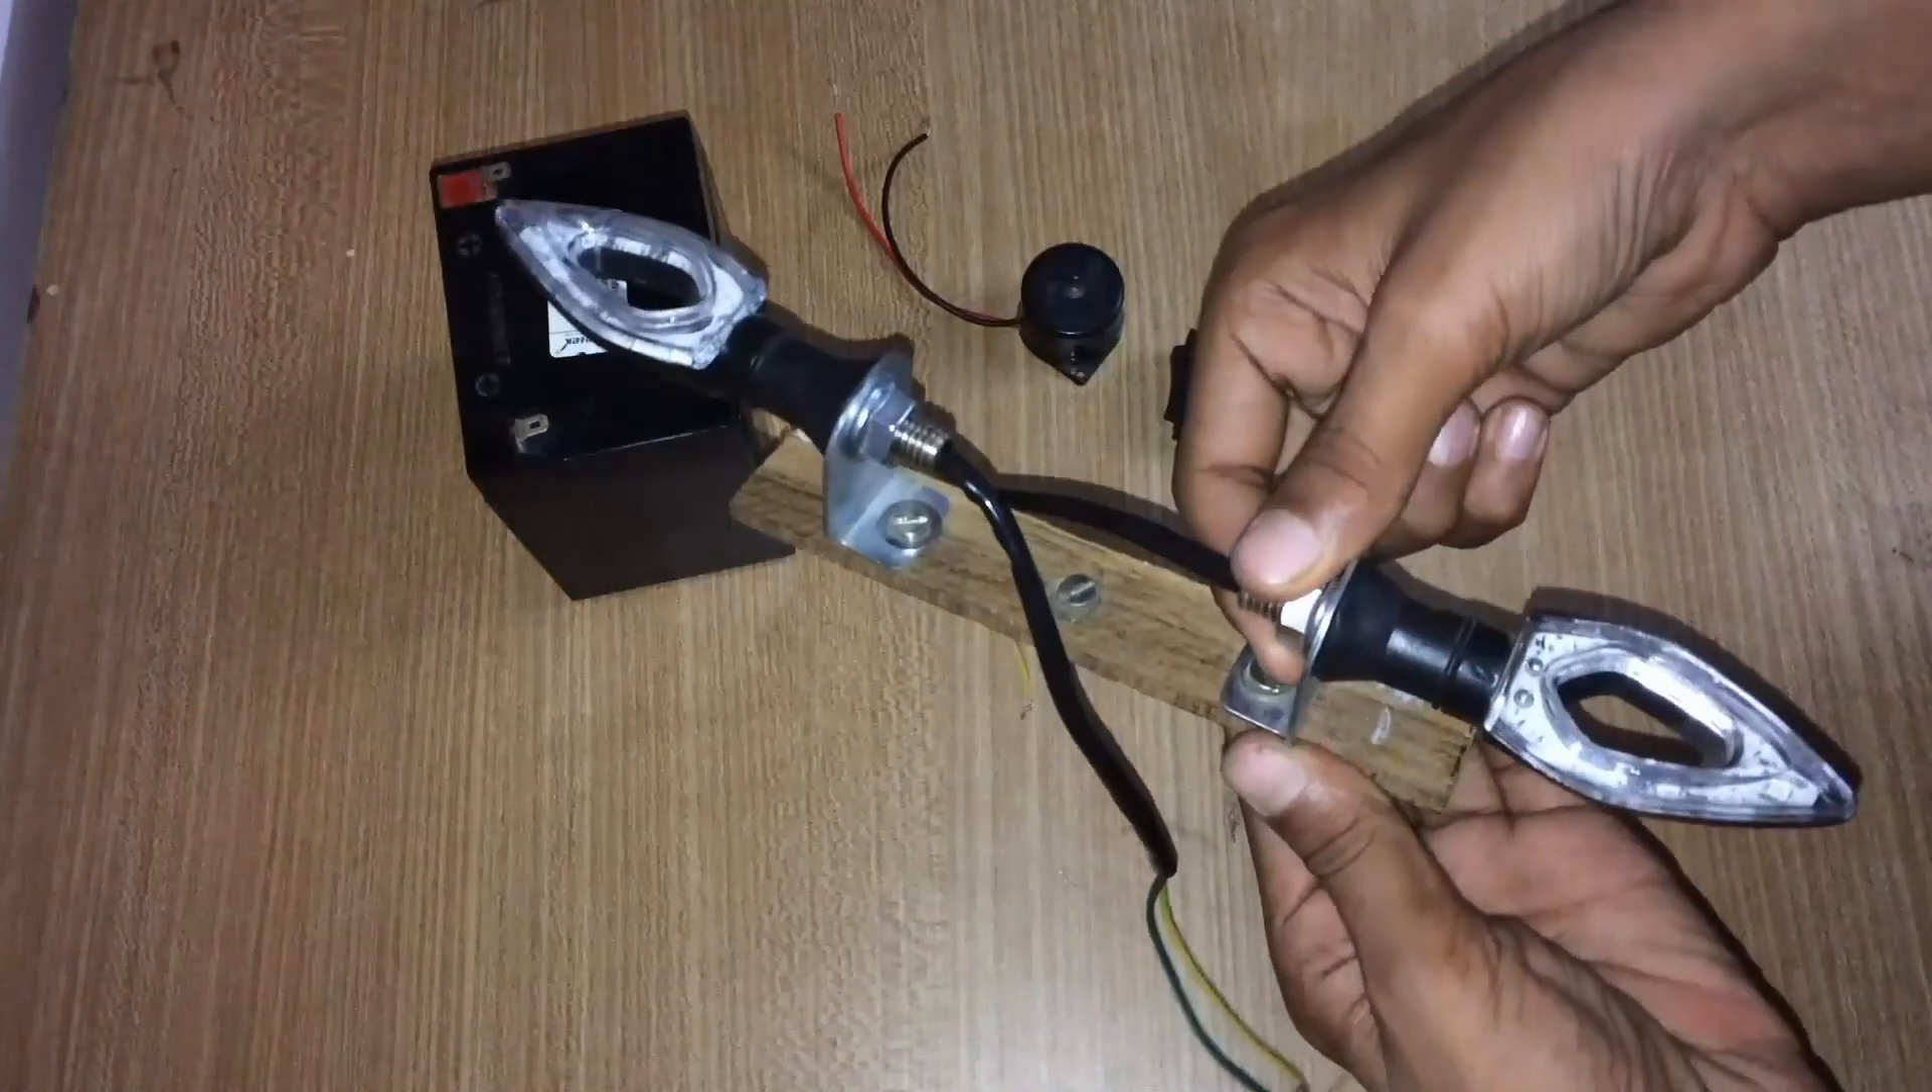The 12 volt battery, the amps don't matter, 2 indicators I am using and I have attached the indicators on a wooden base as such.